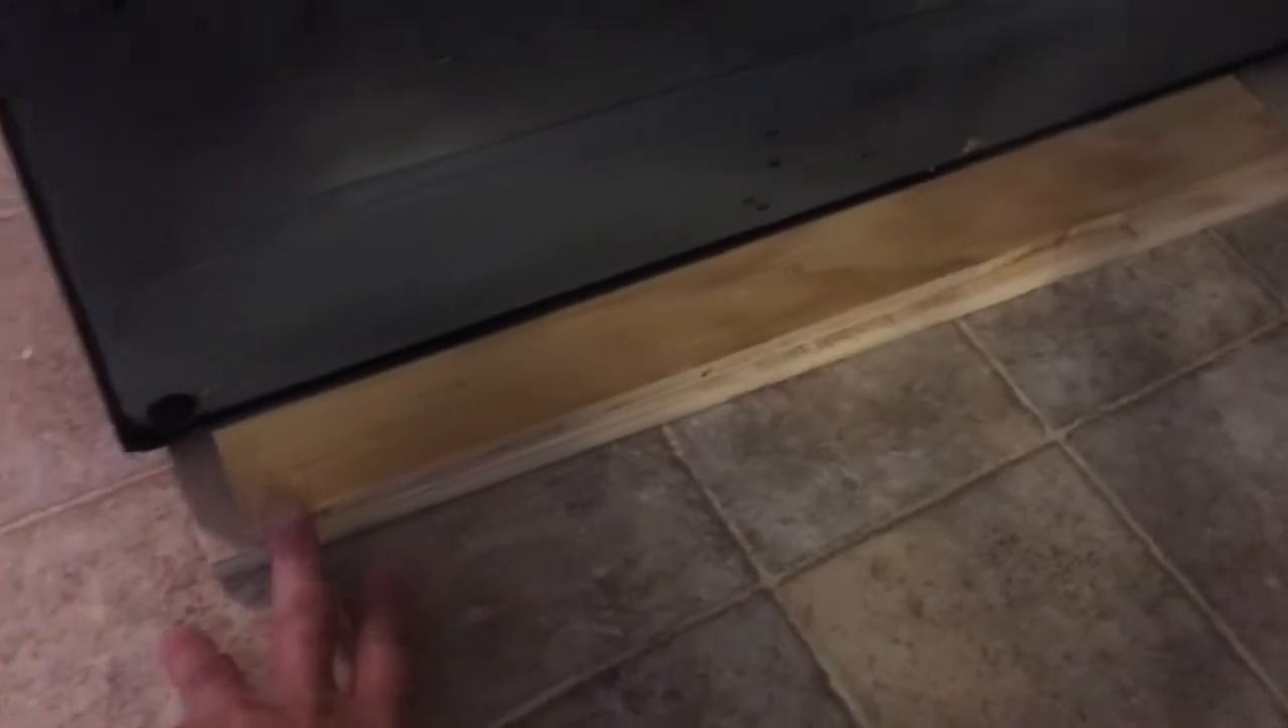All right so what we did is I put about an inch worth of wood underneath each of these doors okay to set my gap of where I wanted those to hang as far as the bottom goes.